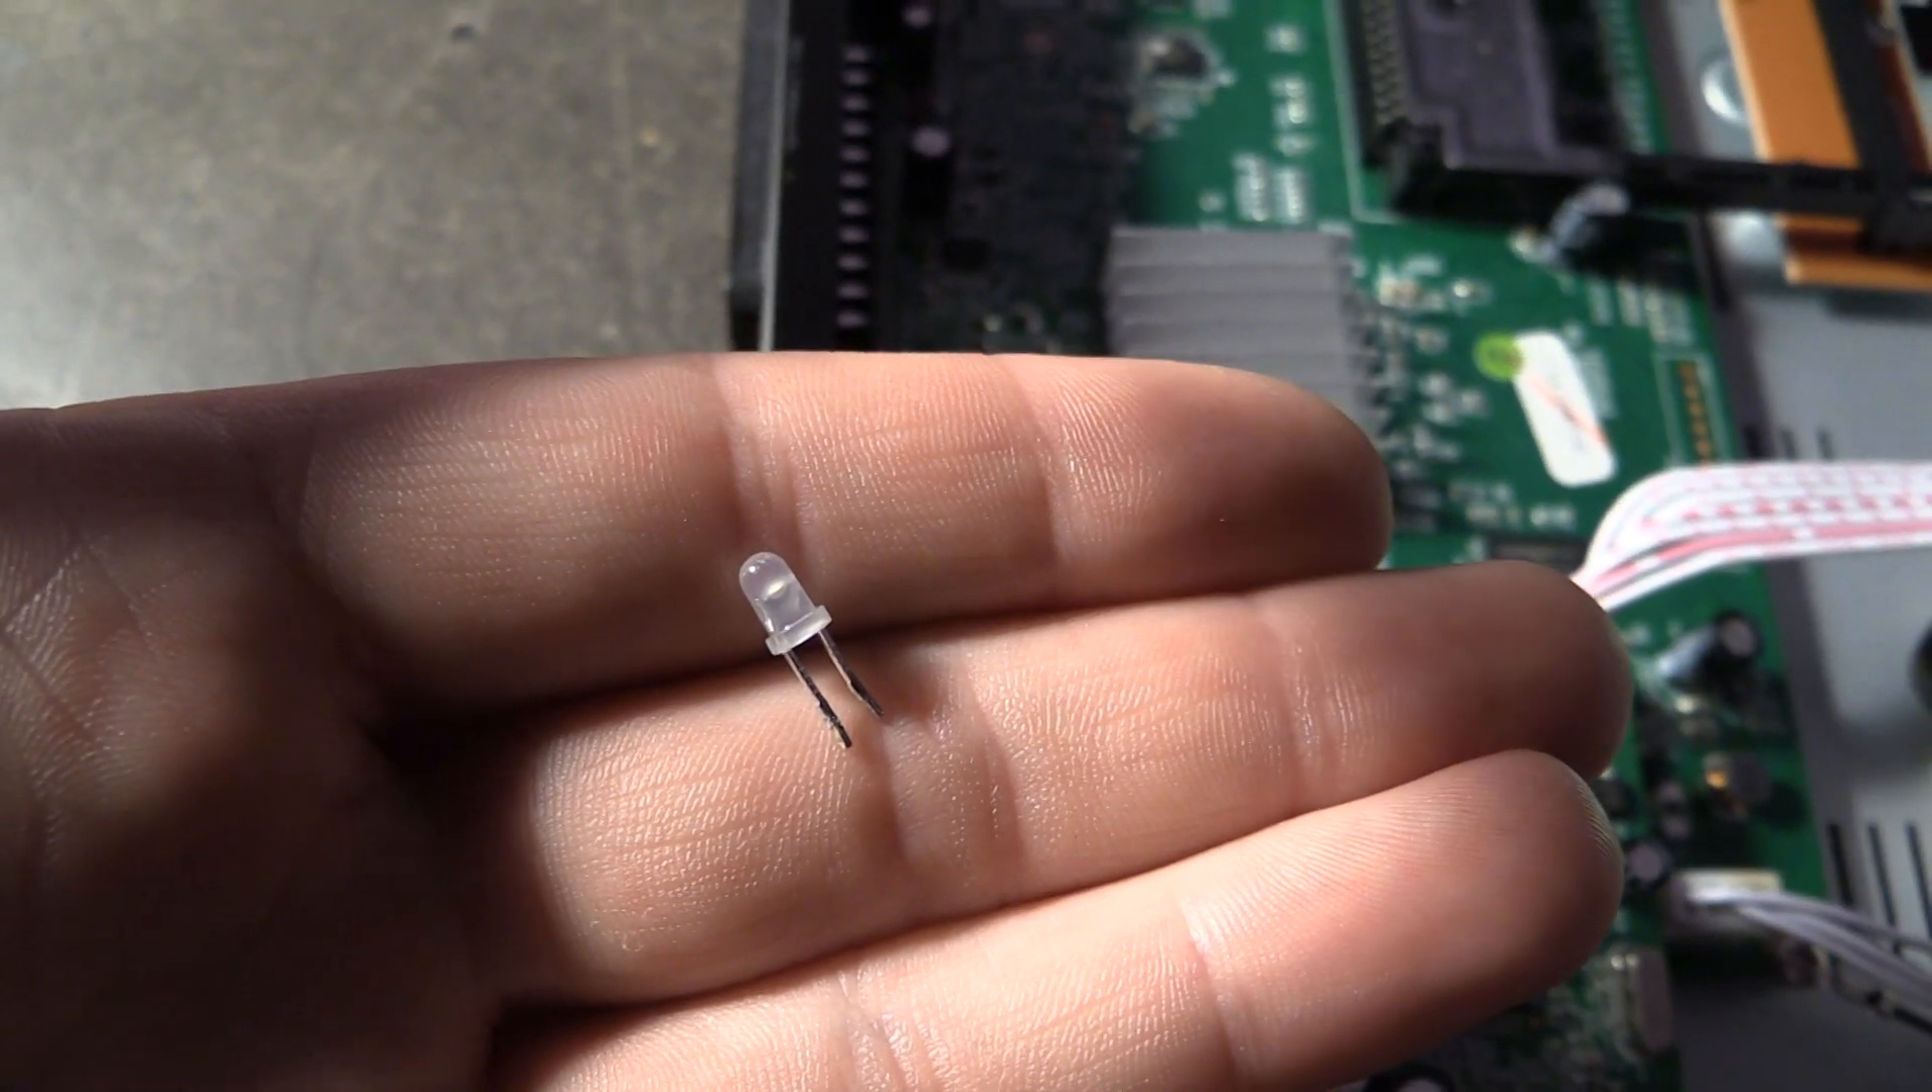First problem's been solved. The LED is out.